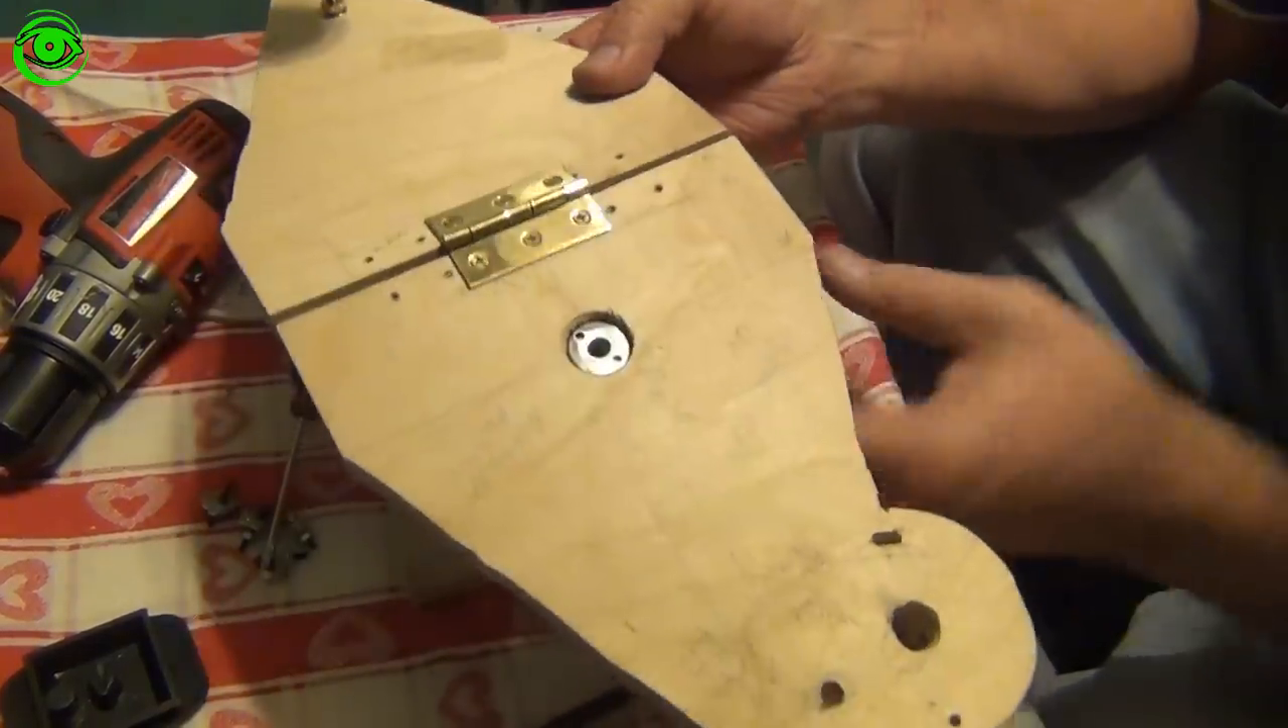And then I kind of had to elongate this because this T nut is a little bit larger than a quarter inch. But now it fits in there.